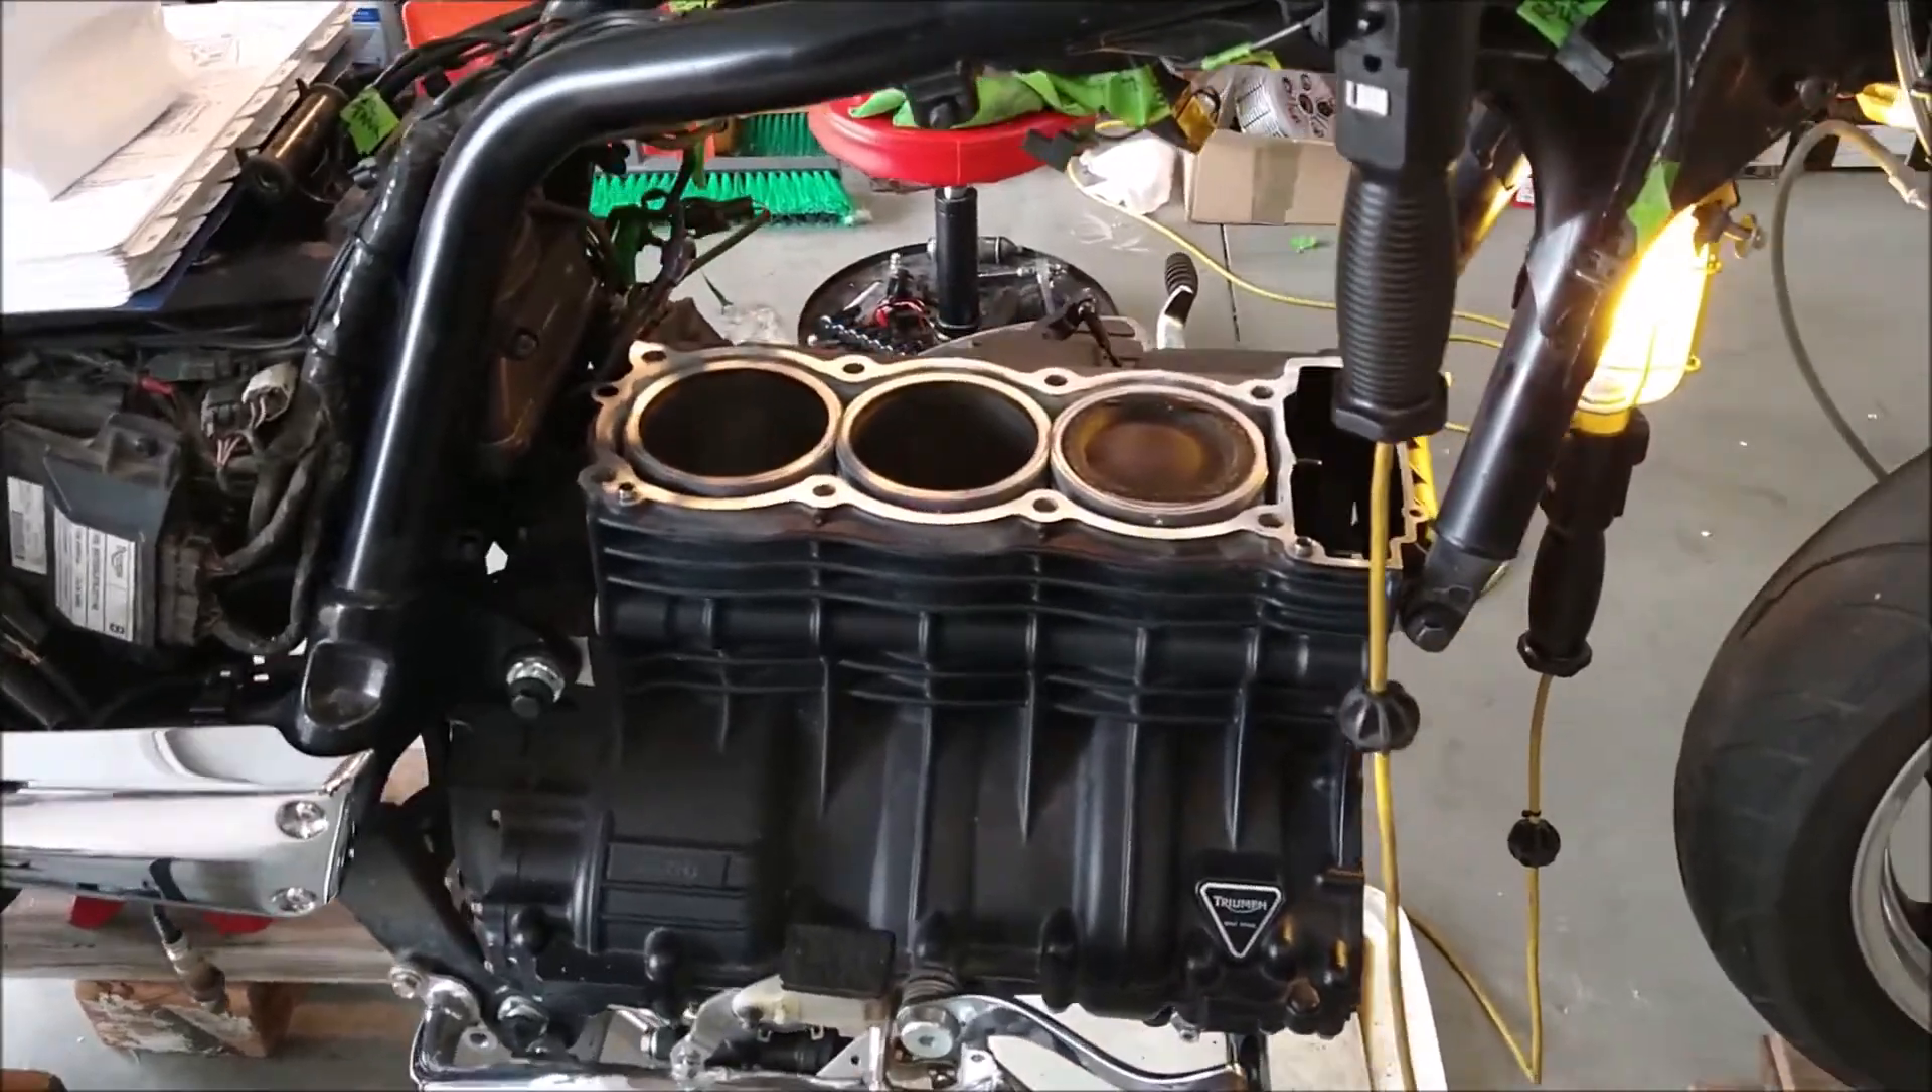It looks like he's got the head removed here.